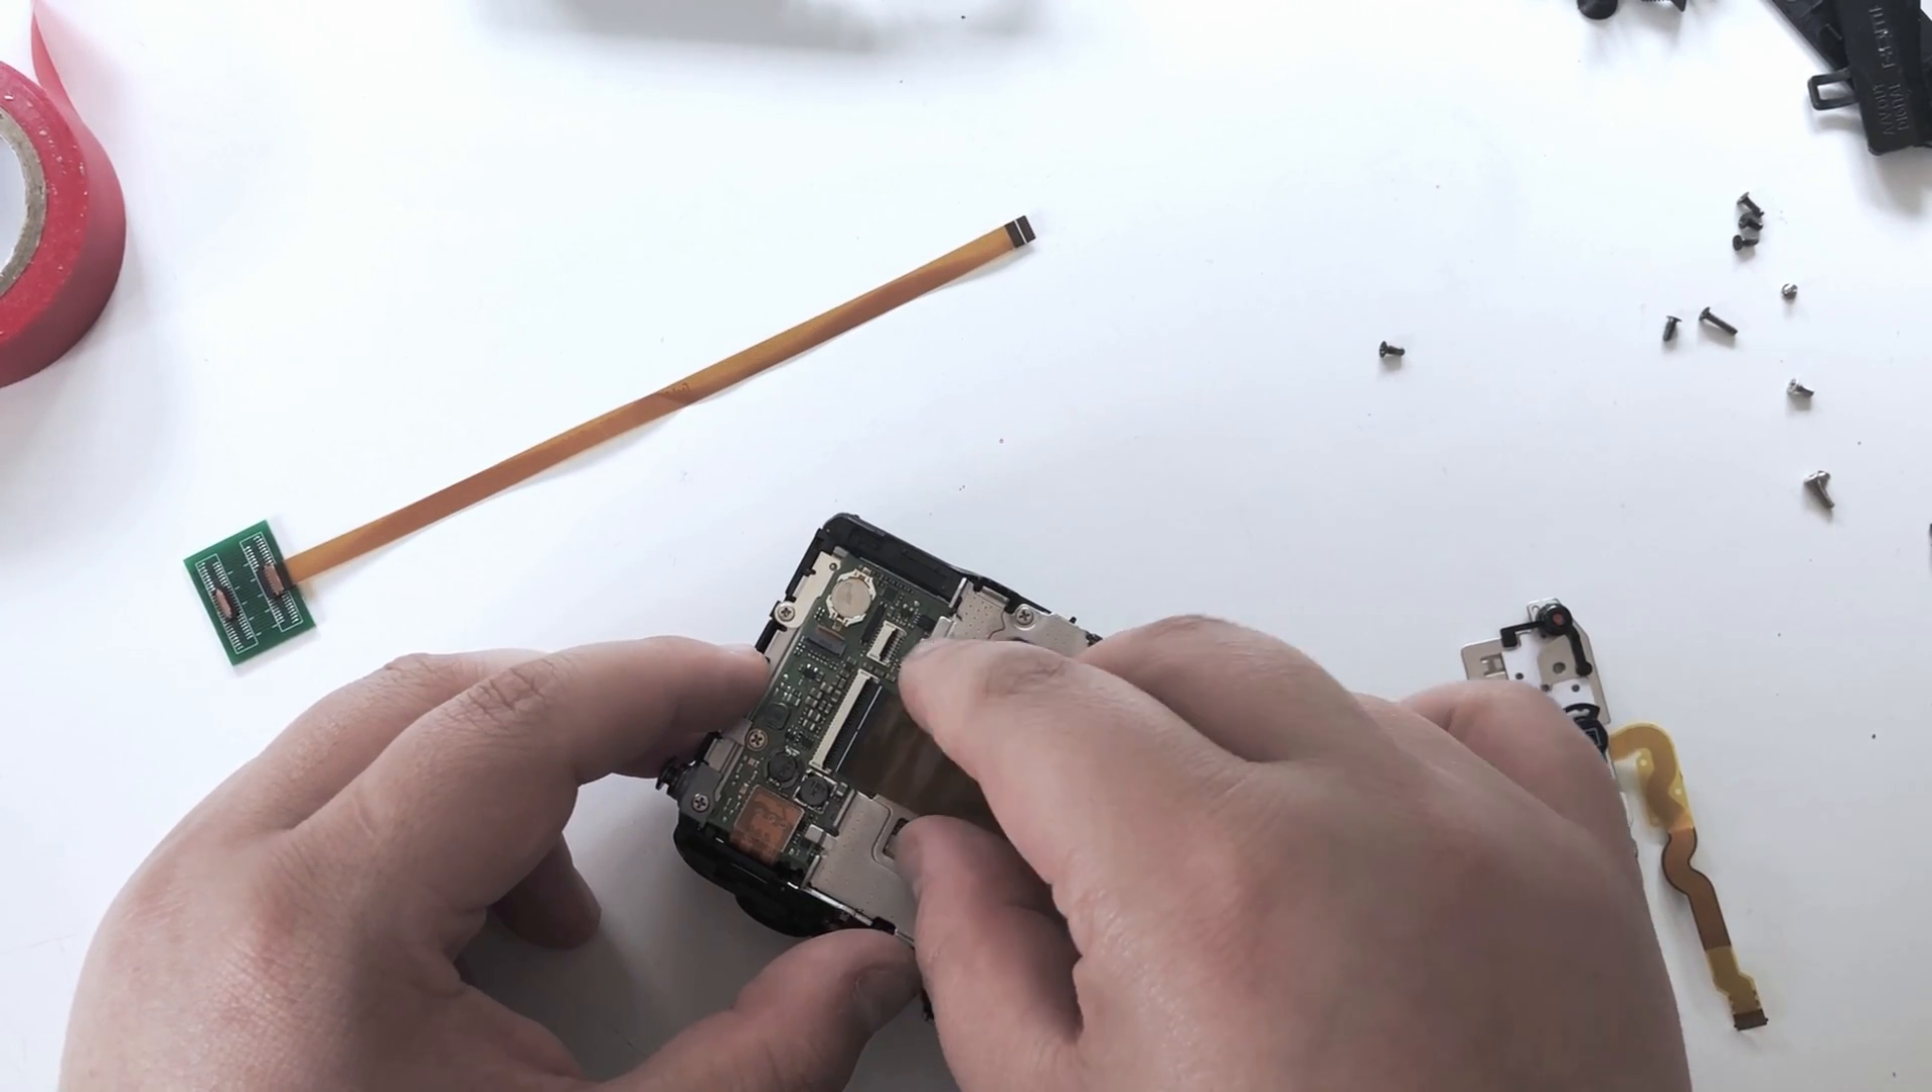So as you can see the camera is already taken apart.